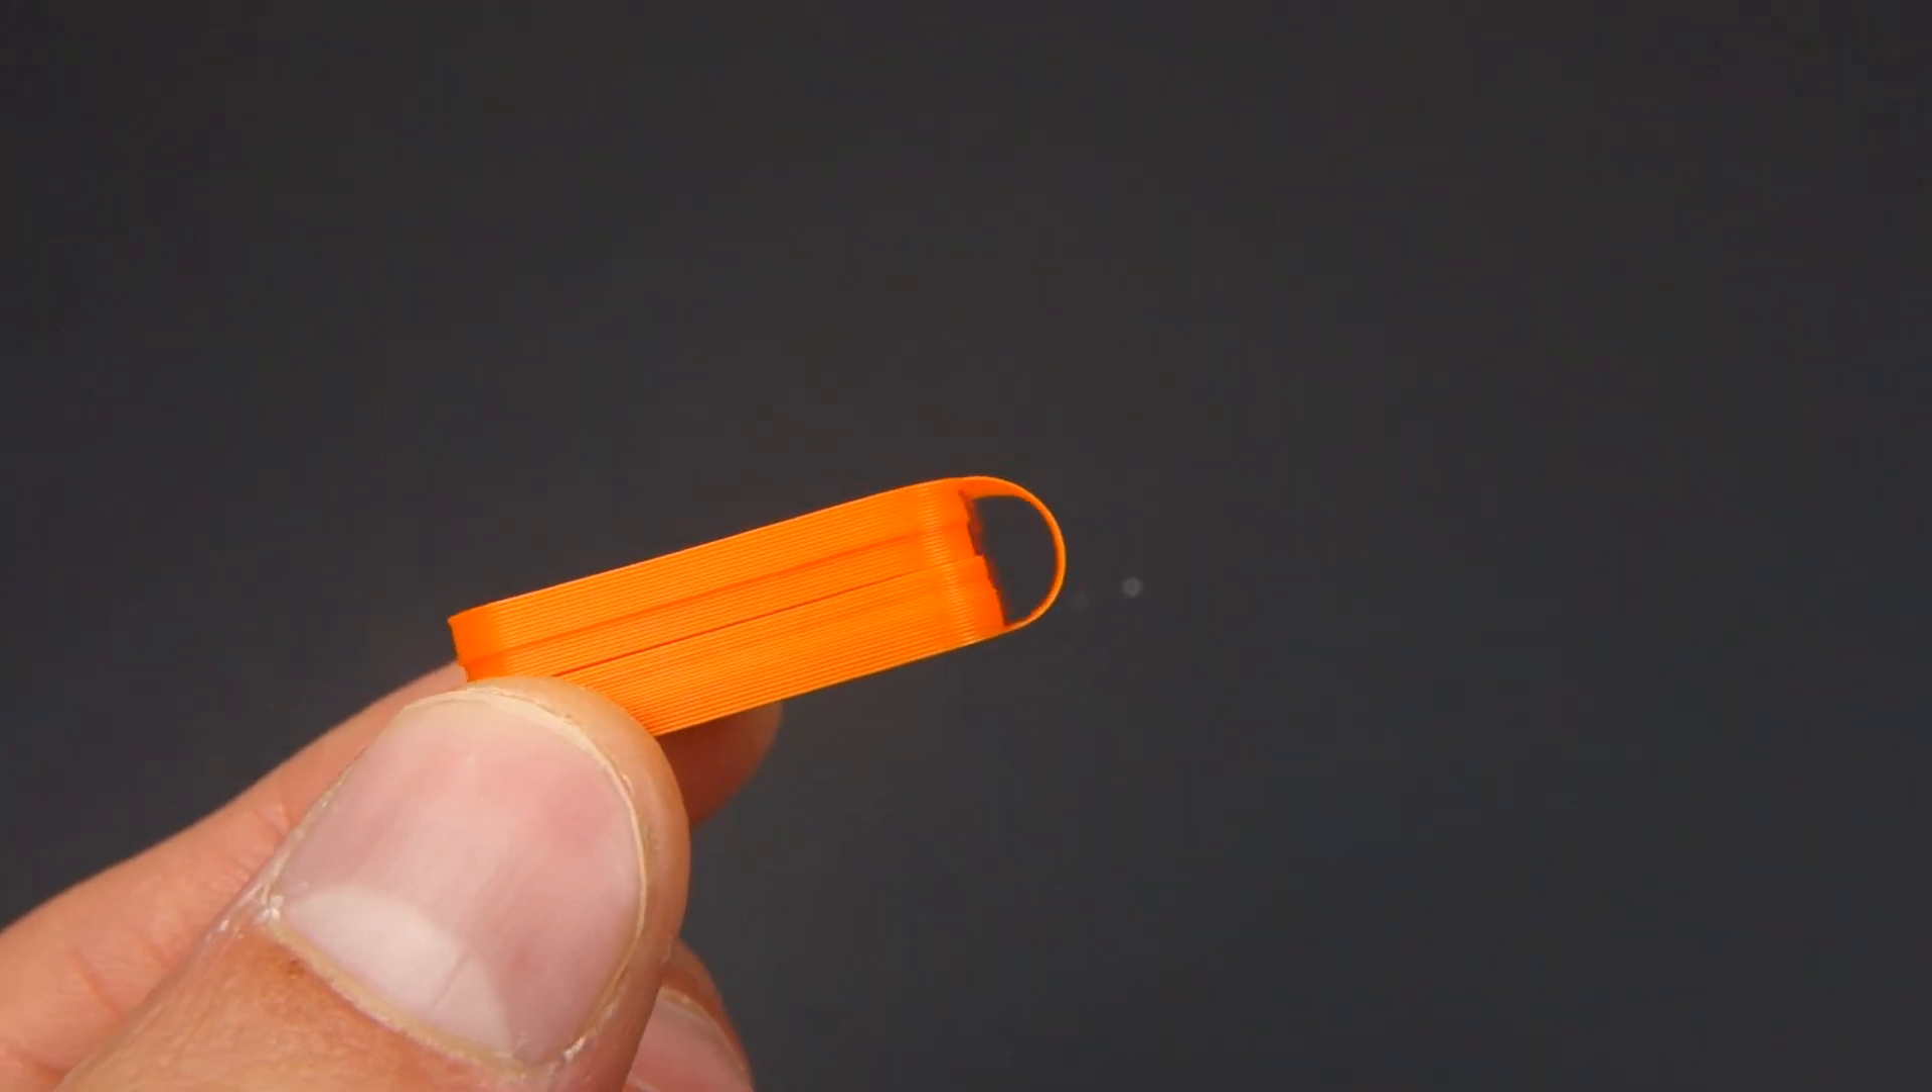And now the case fully closes.